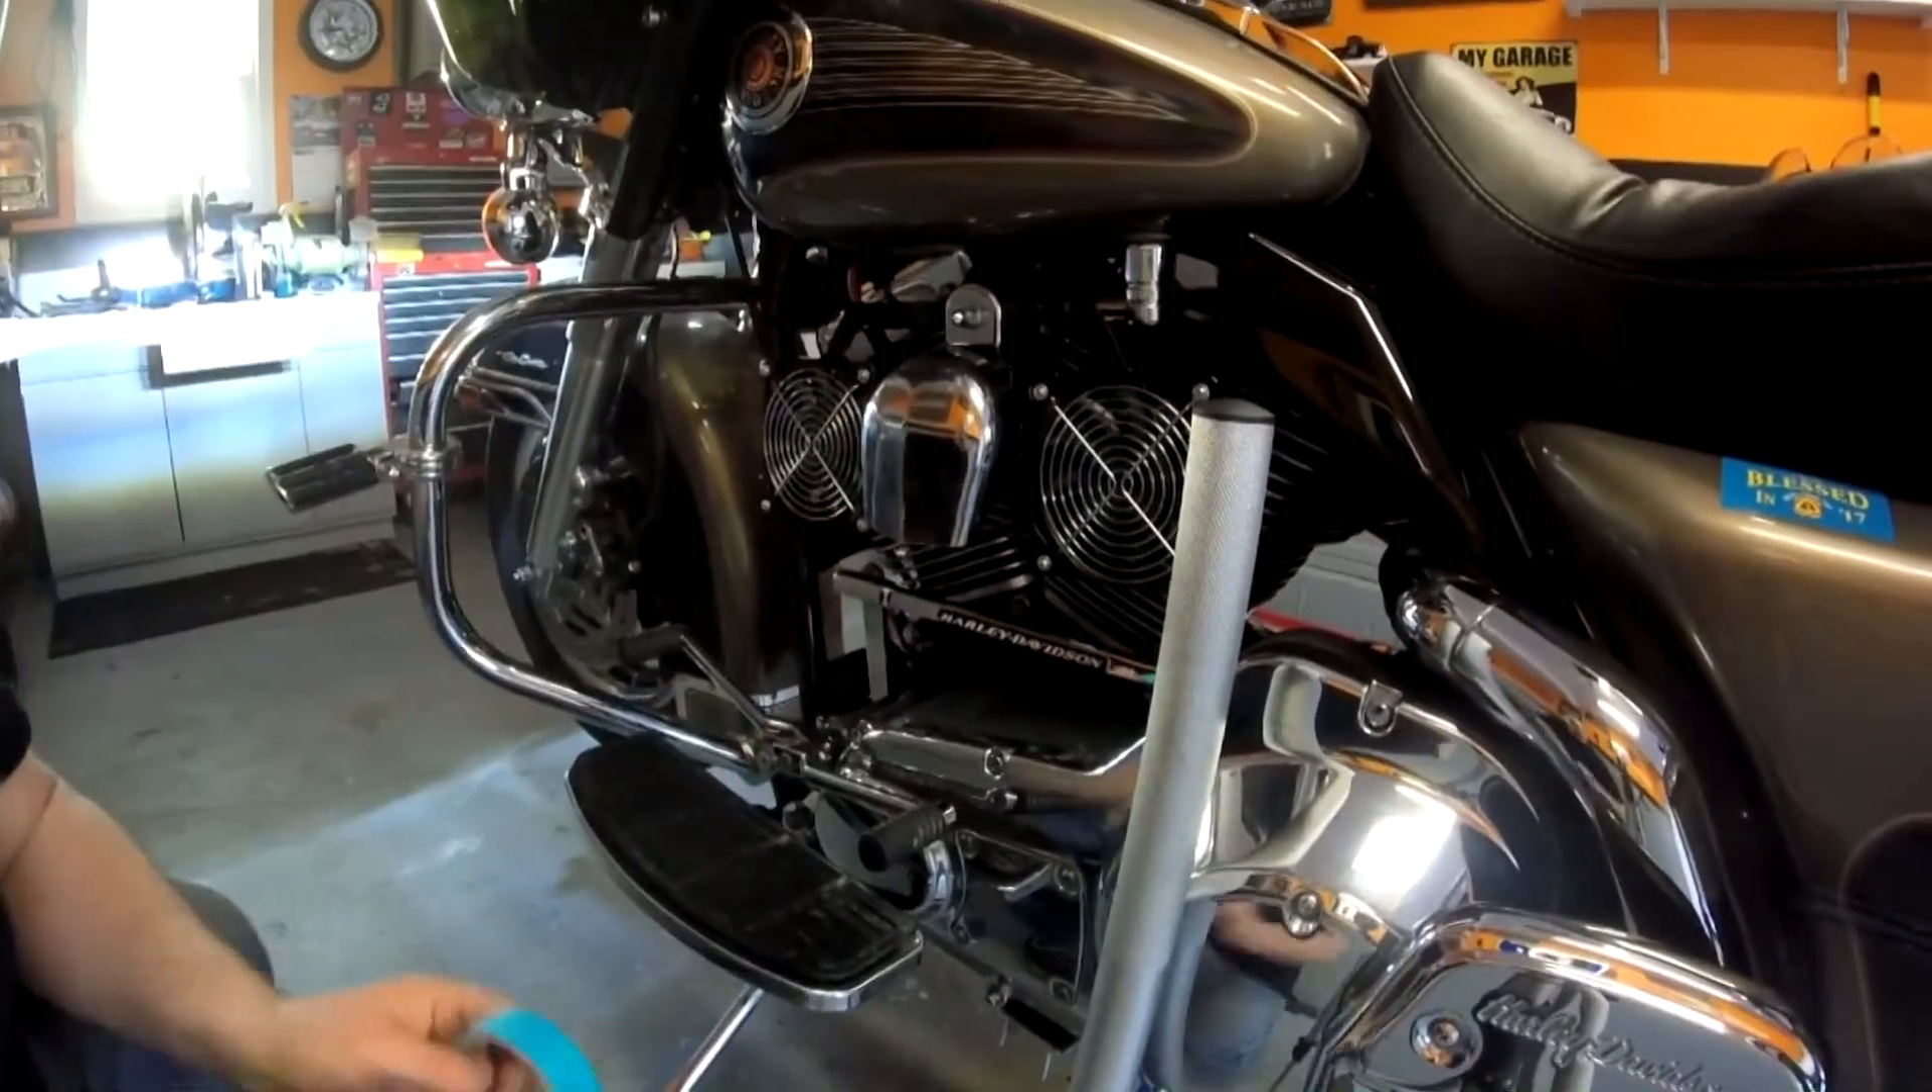Alright, so the fans are in.